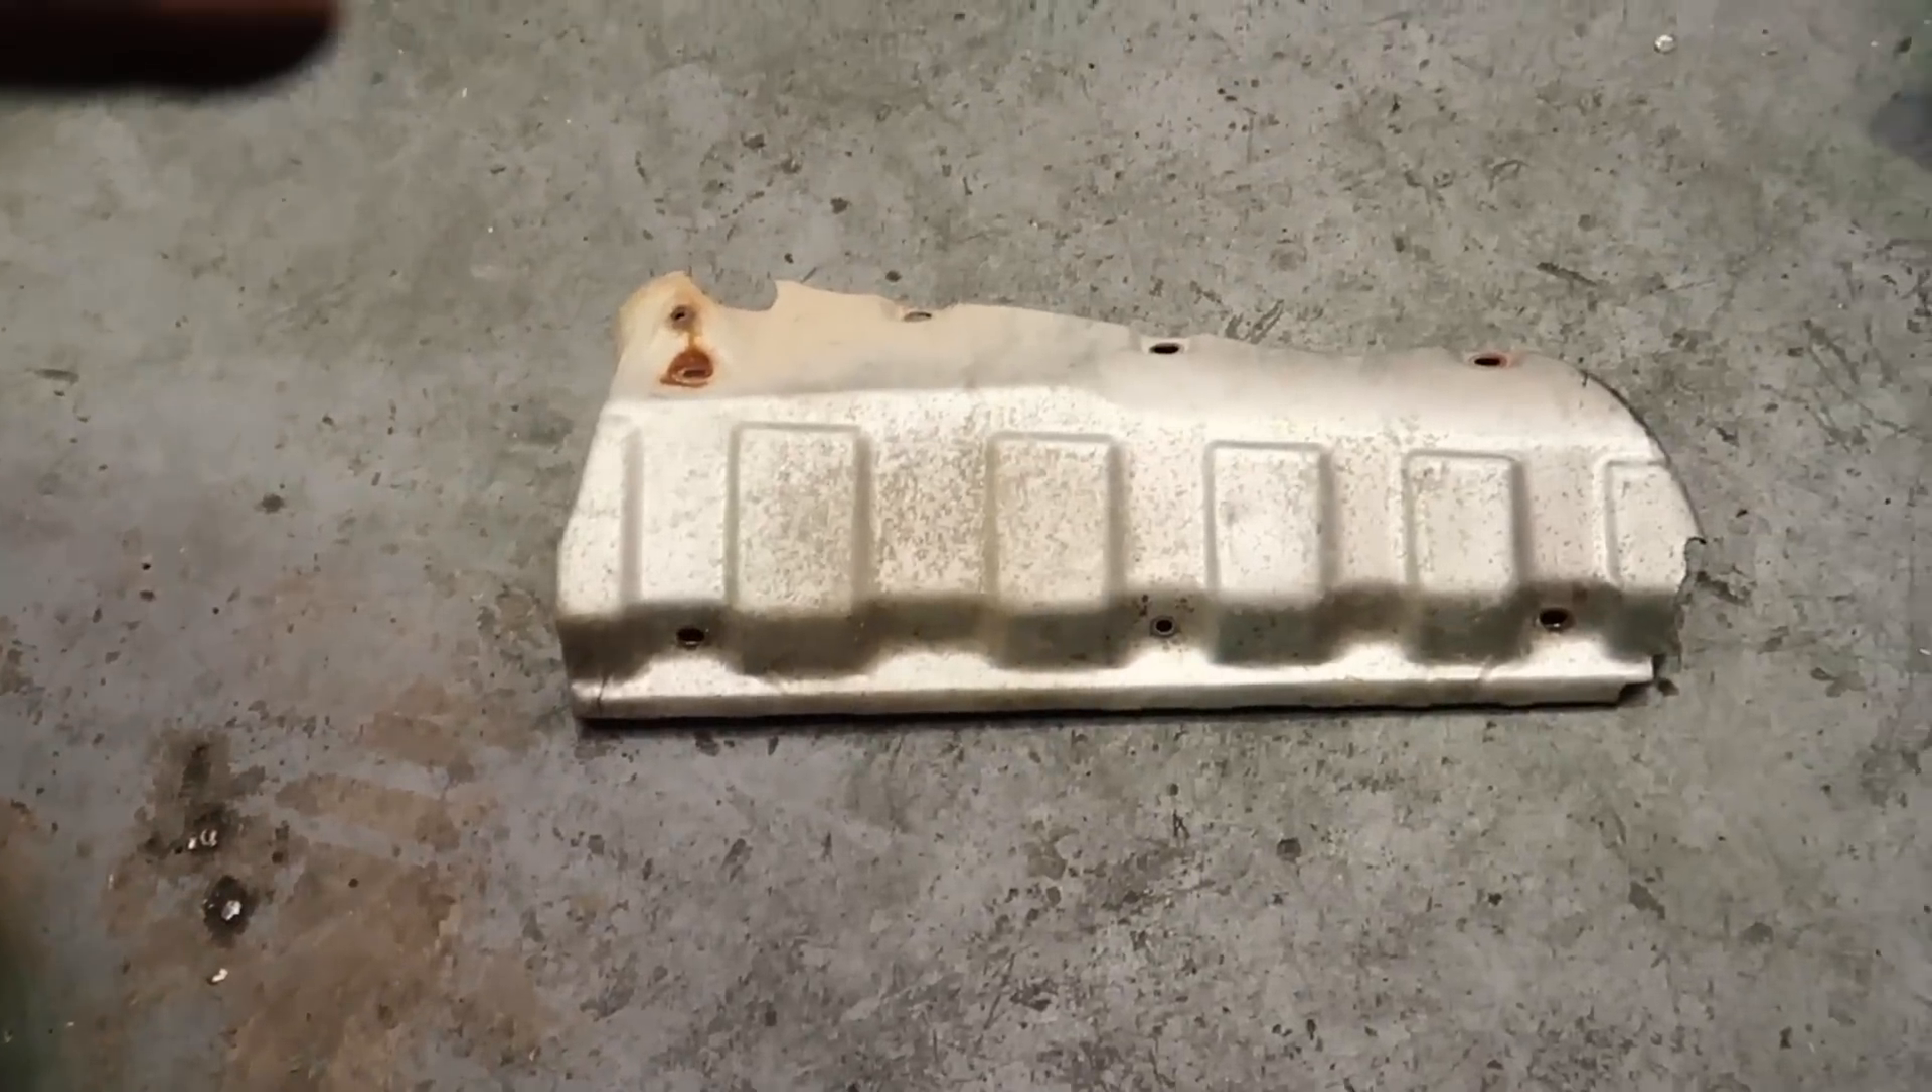We pulled the heat shield off as well.